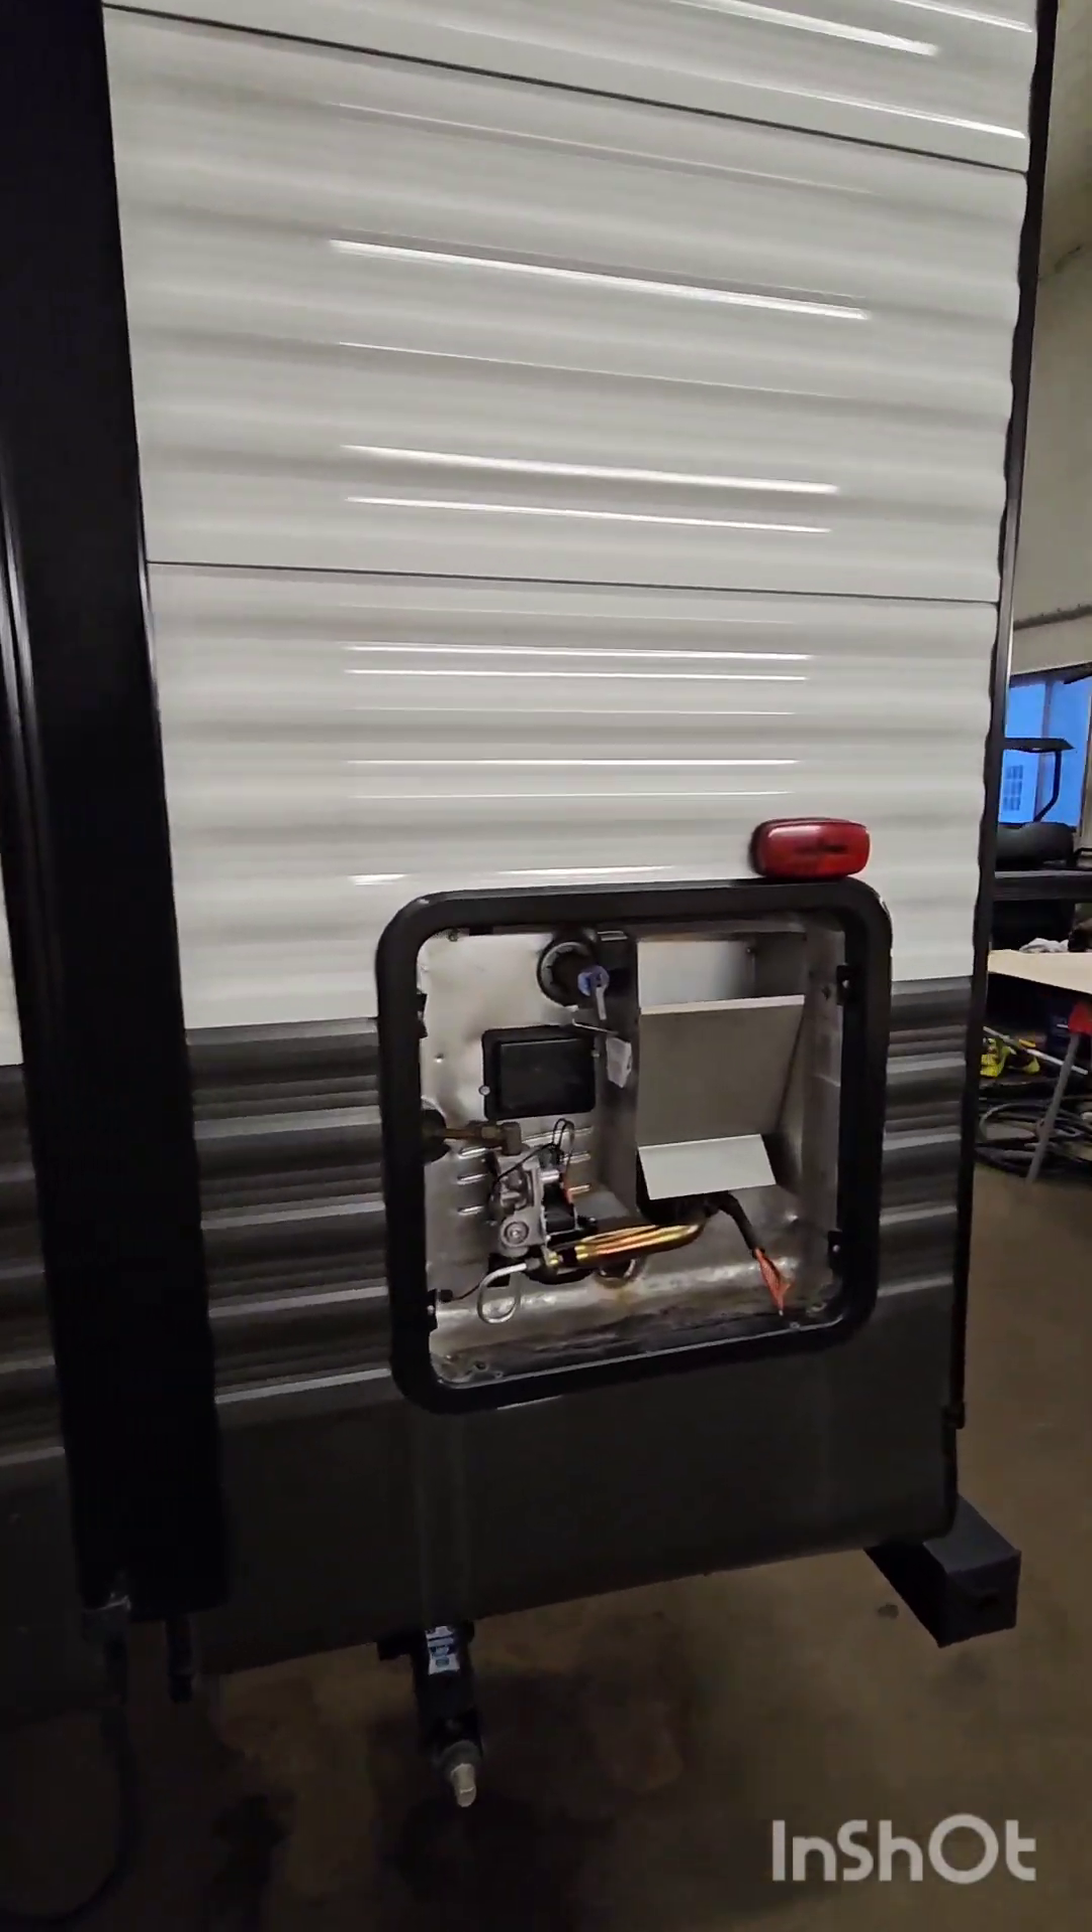We've got a hot water cover you gotta get put on here.